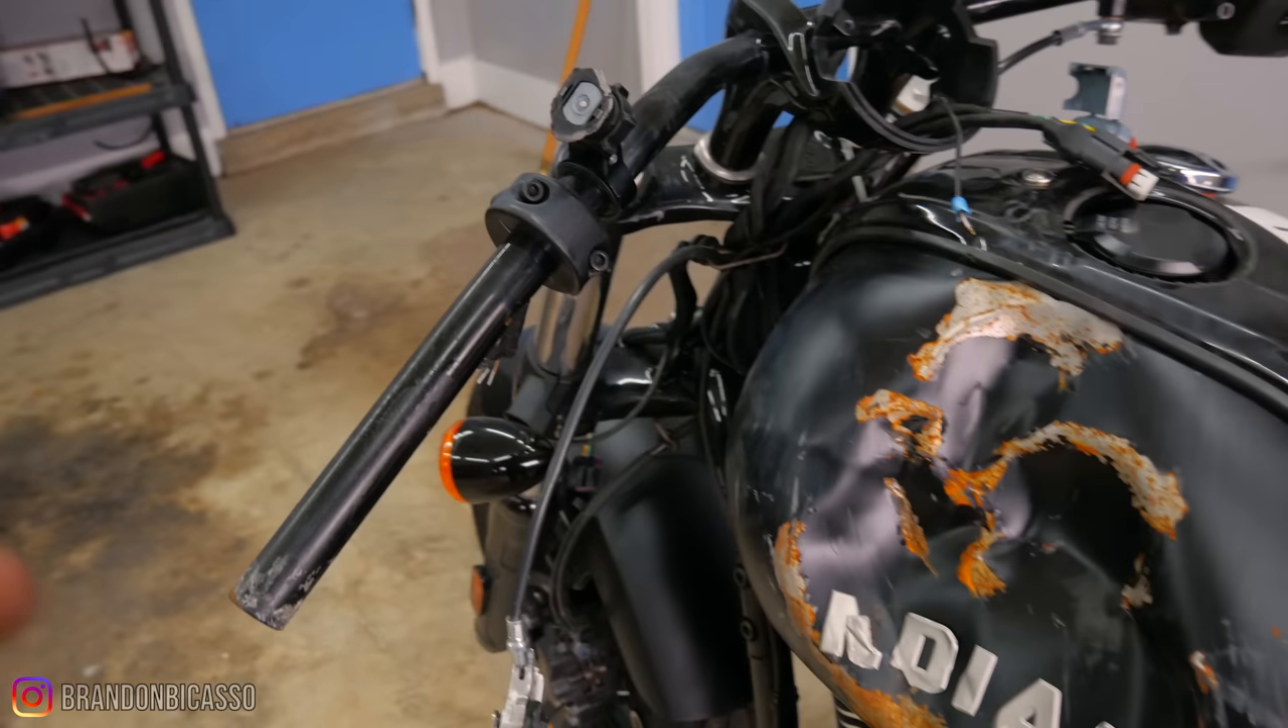There's also the entire left assembly or switch control that's missing.